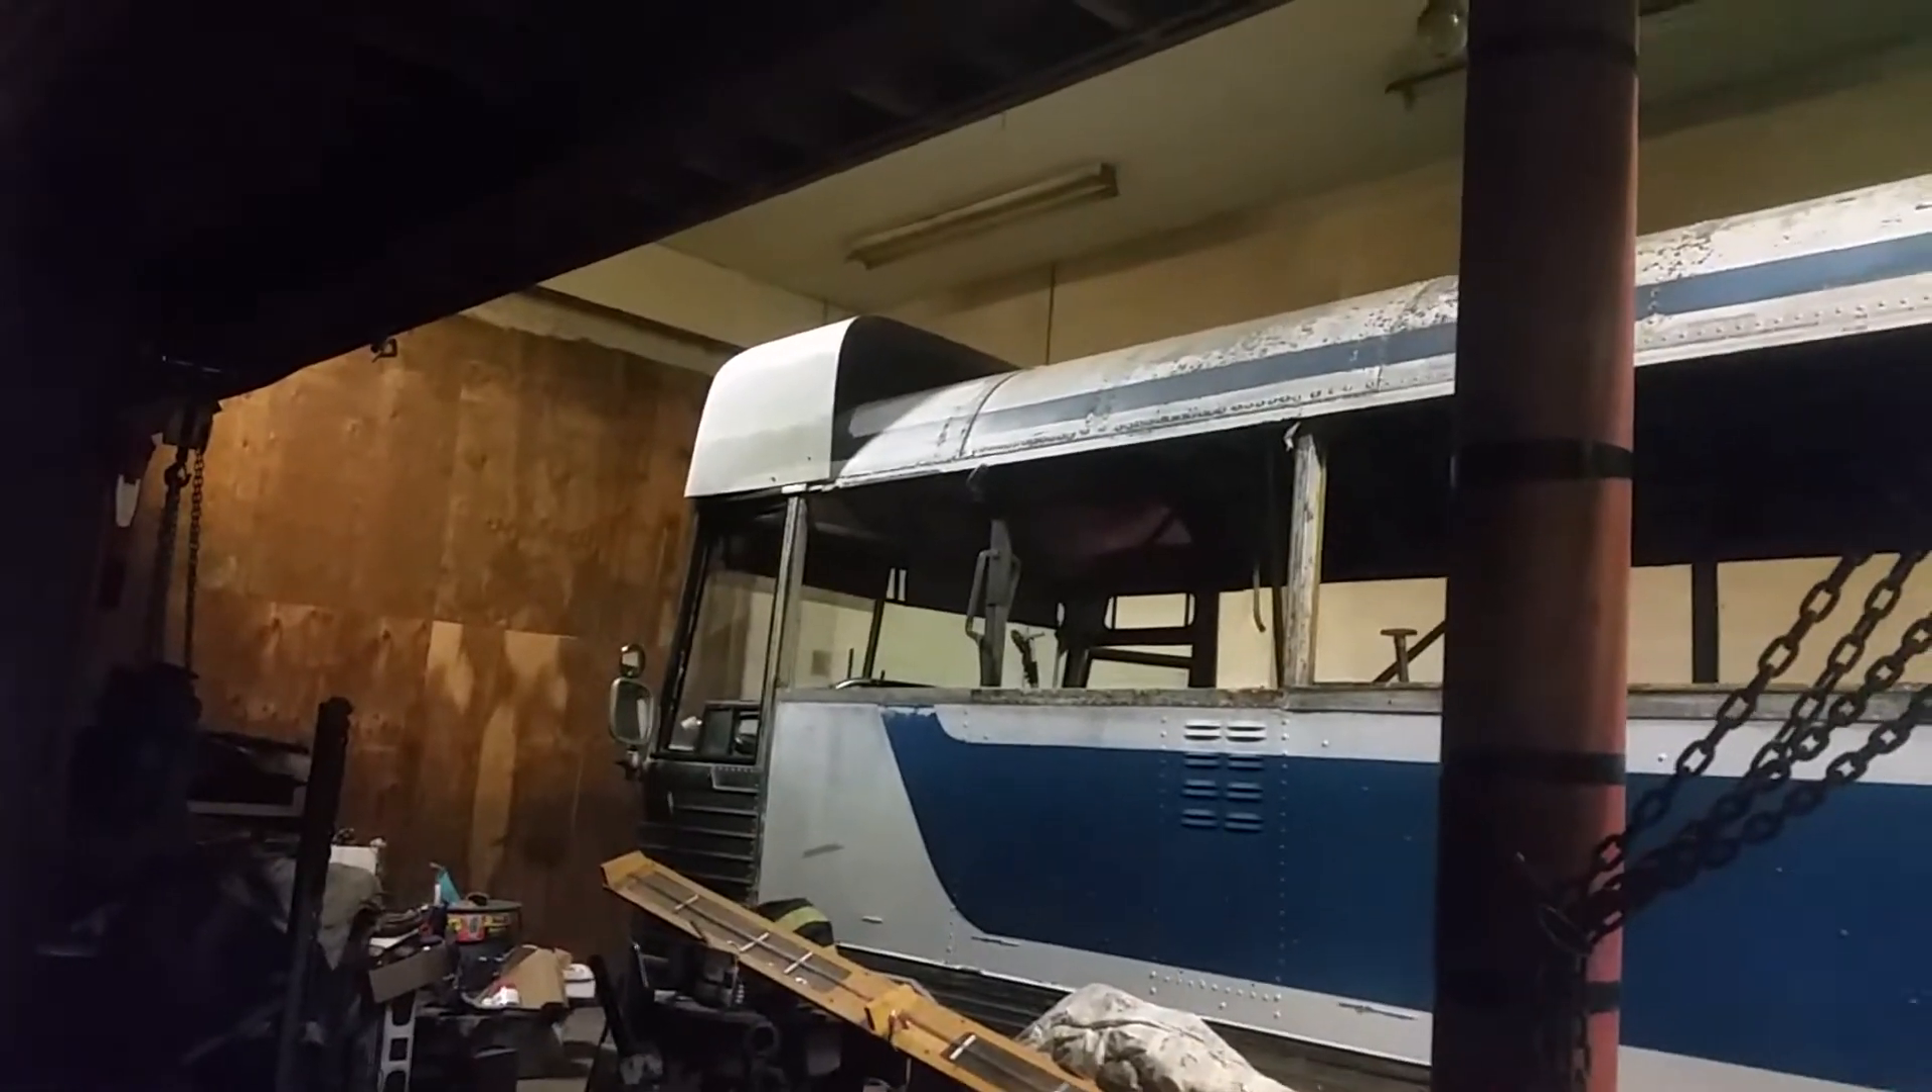Getting into raising the roof I got the front cap just kind of mocked up in place.